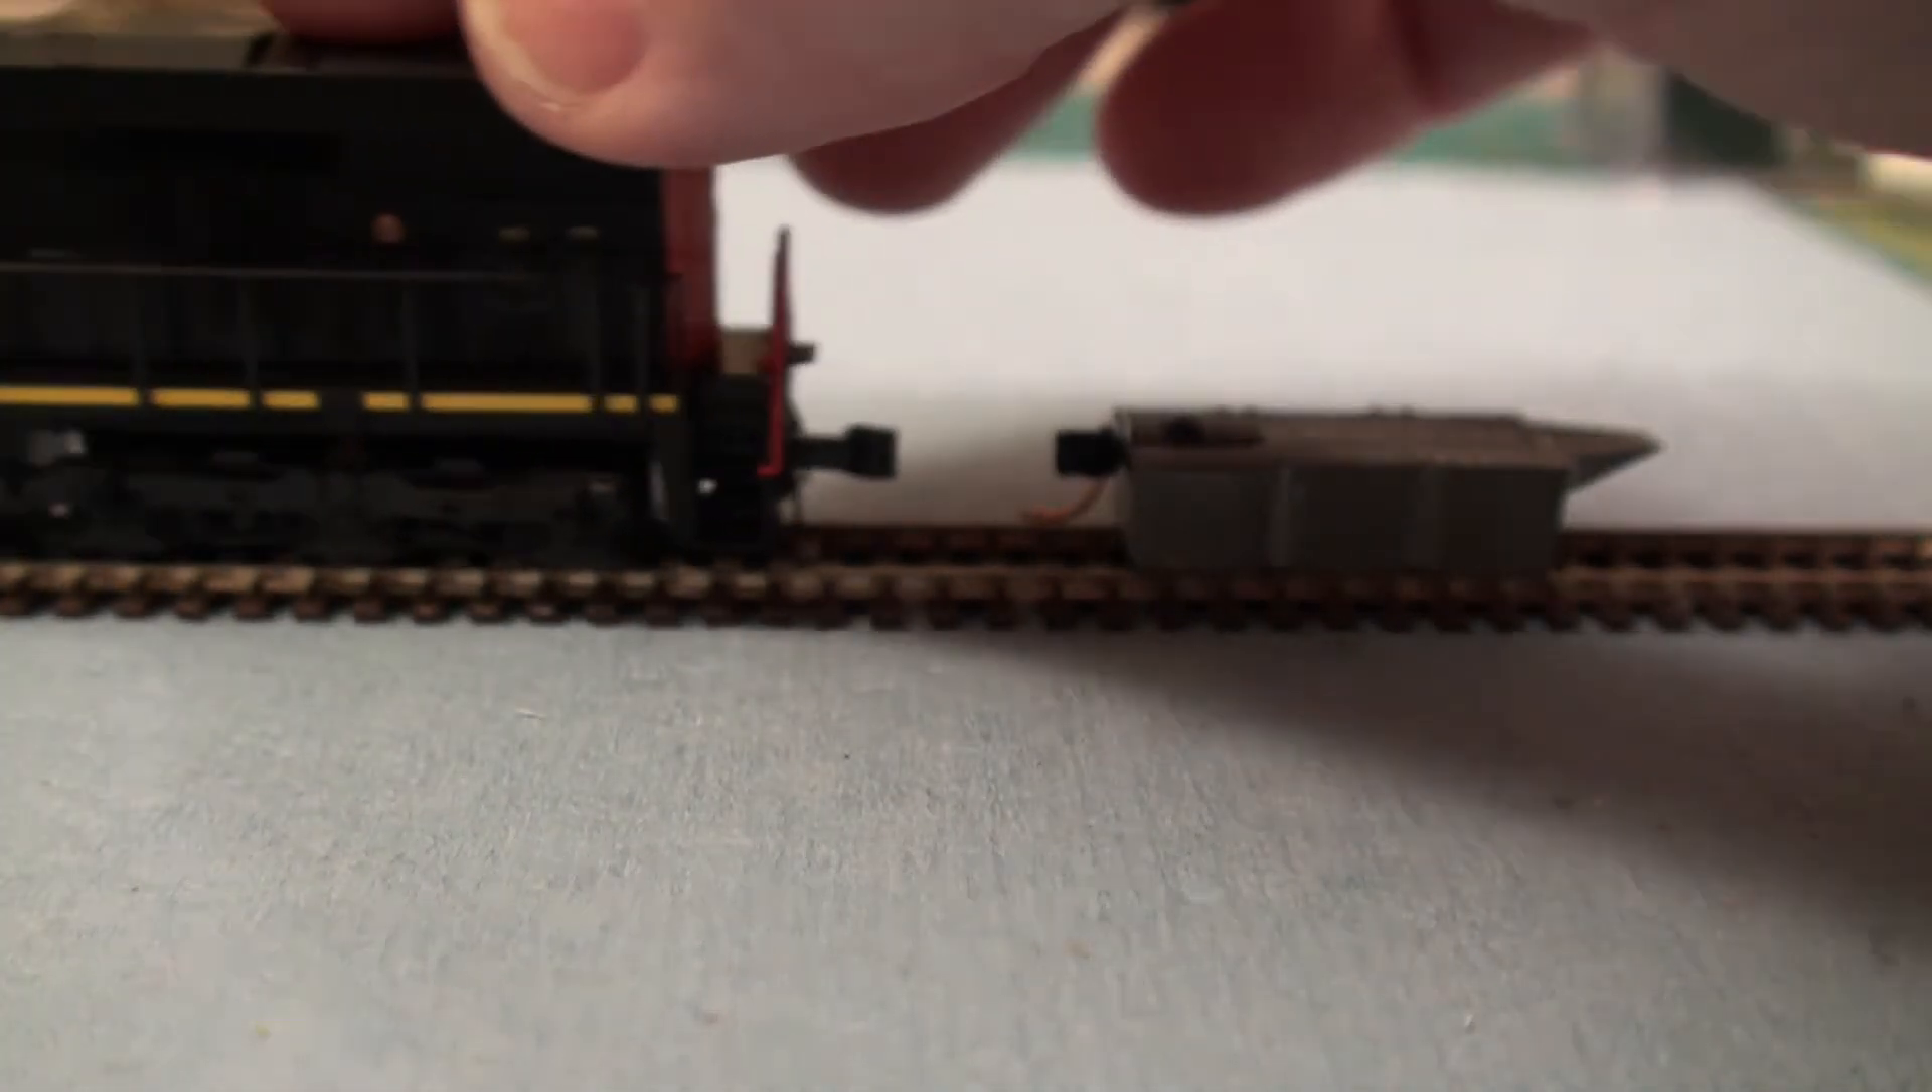Like okay so you can see here those couplers line up perfectly and that's what you need.